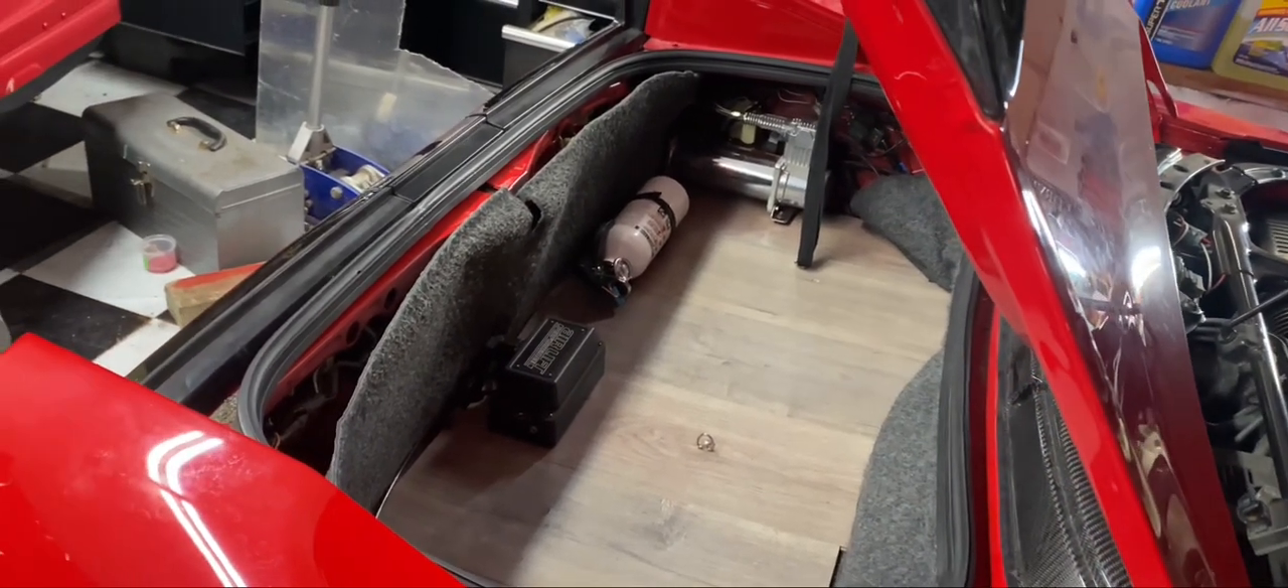And now i have my uh floor set back in.